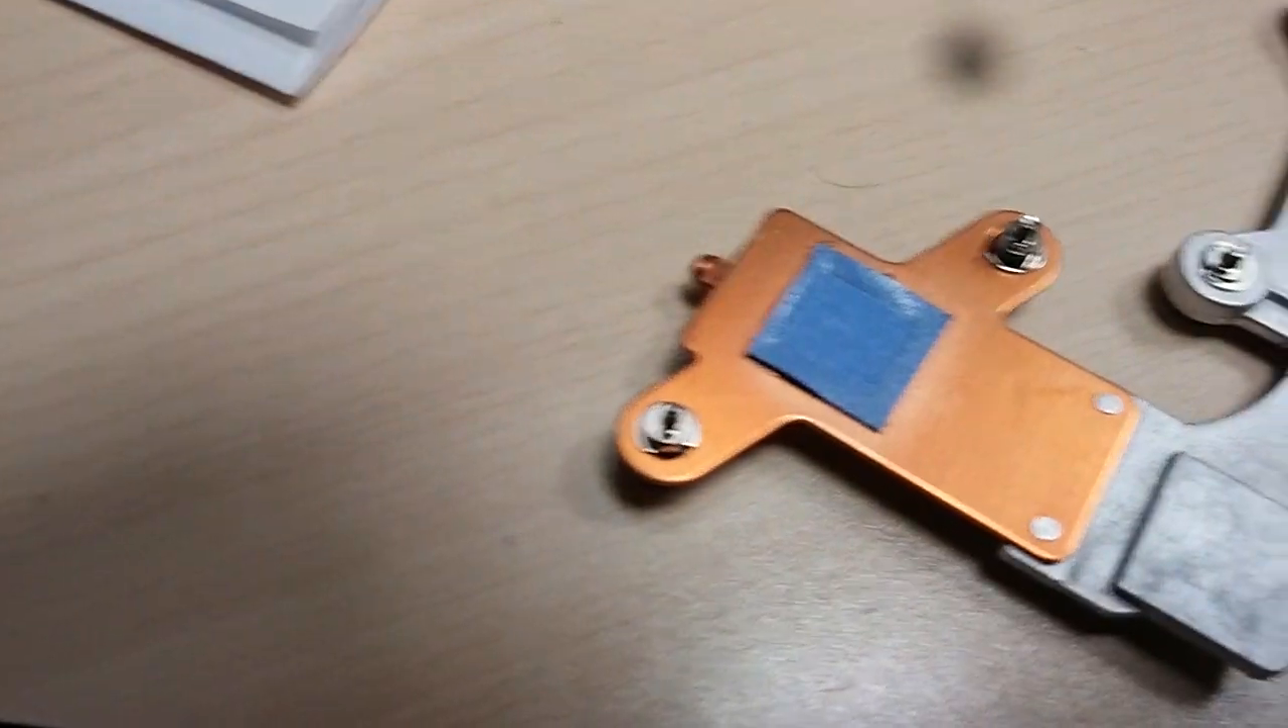And this is what the heat sink looks like once I got it off.